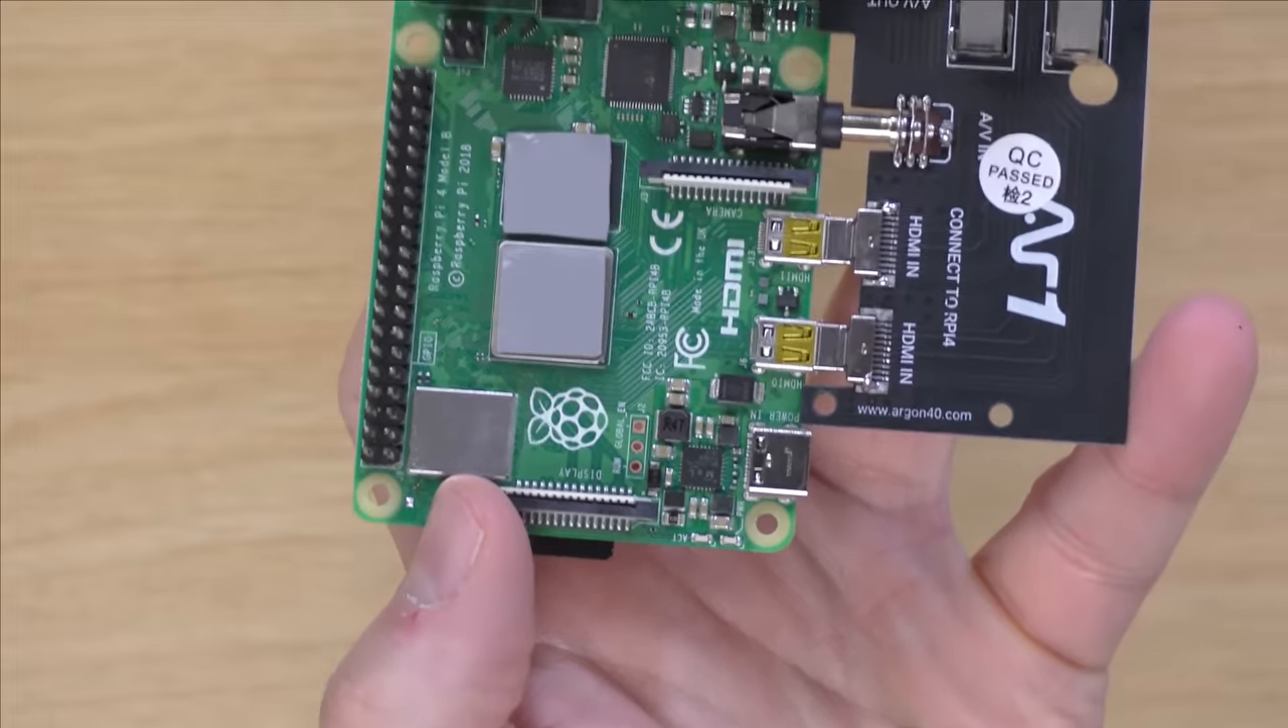And I have the thermal pads there on the Raspberry Pi.